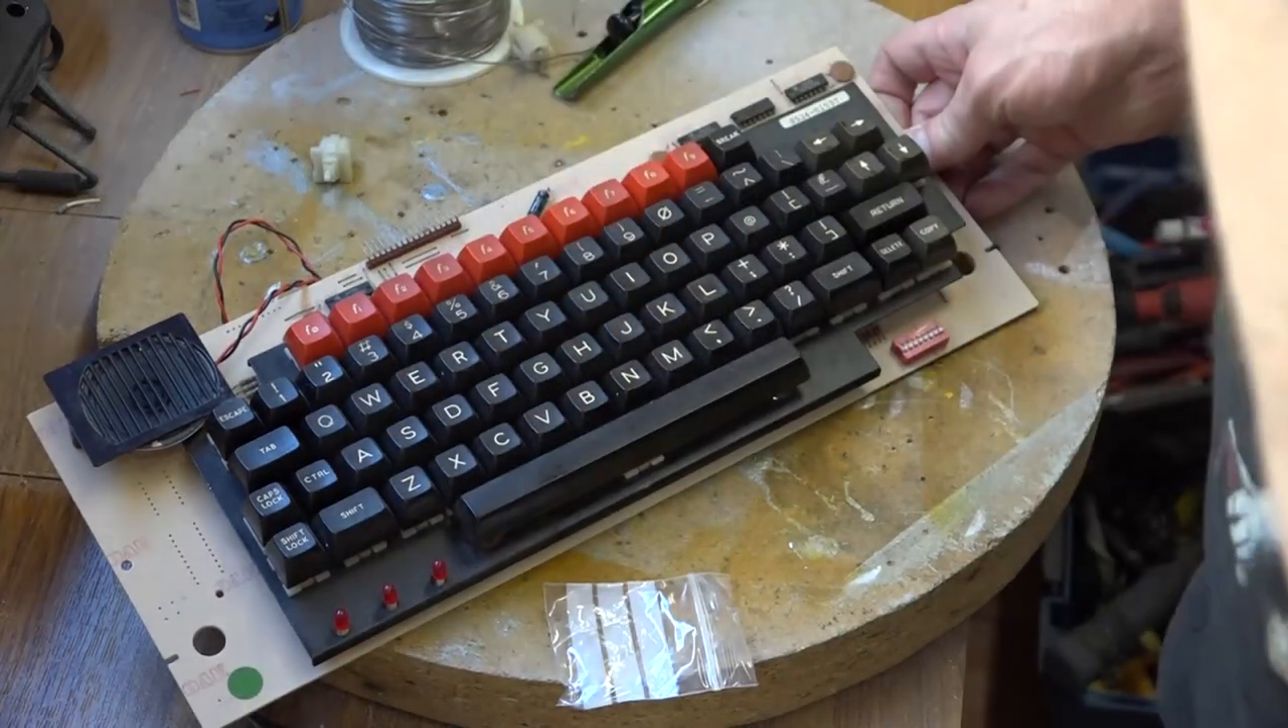Here we have our new switches in and I can now pop our keycaps on so there goes number one and this is our tab button and we now have a complete keyboard again.